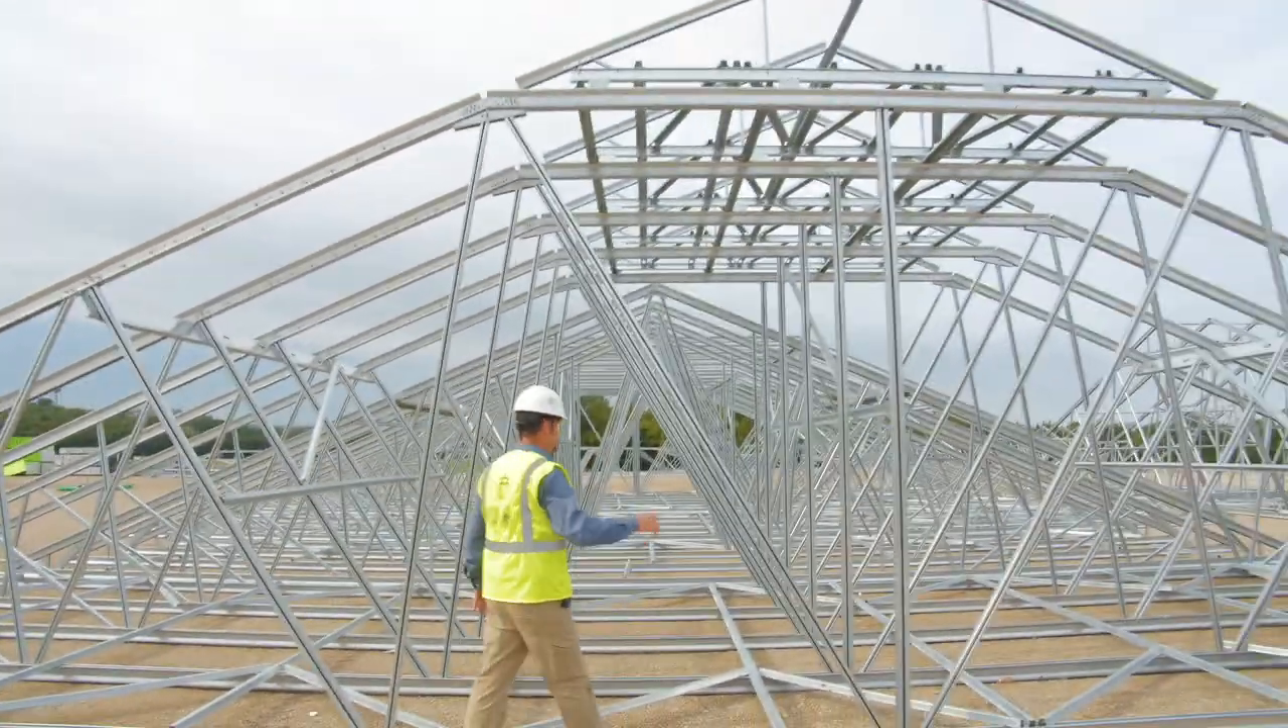So I just want to show you behind us here we have the light gauge trusses all assembled. These are assembled on the ground in banks of four and then they pick these up and set them on in sections.